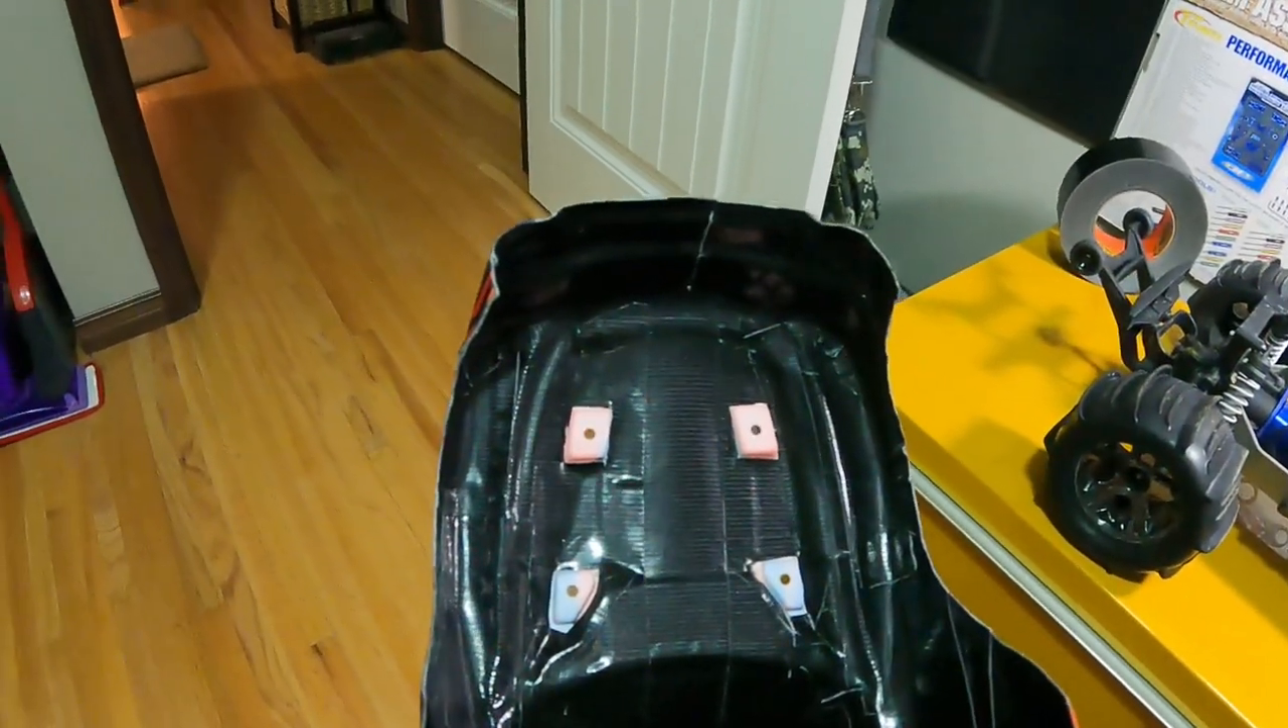All right so I I have finished gorilla taping this Haas body and I will say it was one of the harder ones that I've done.